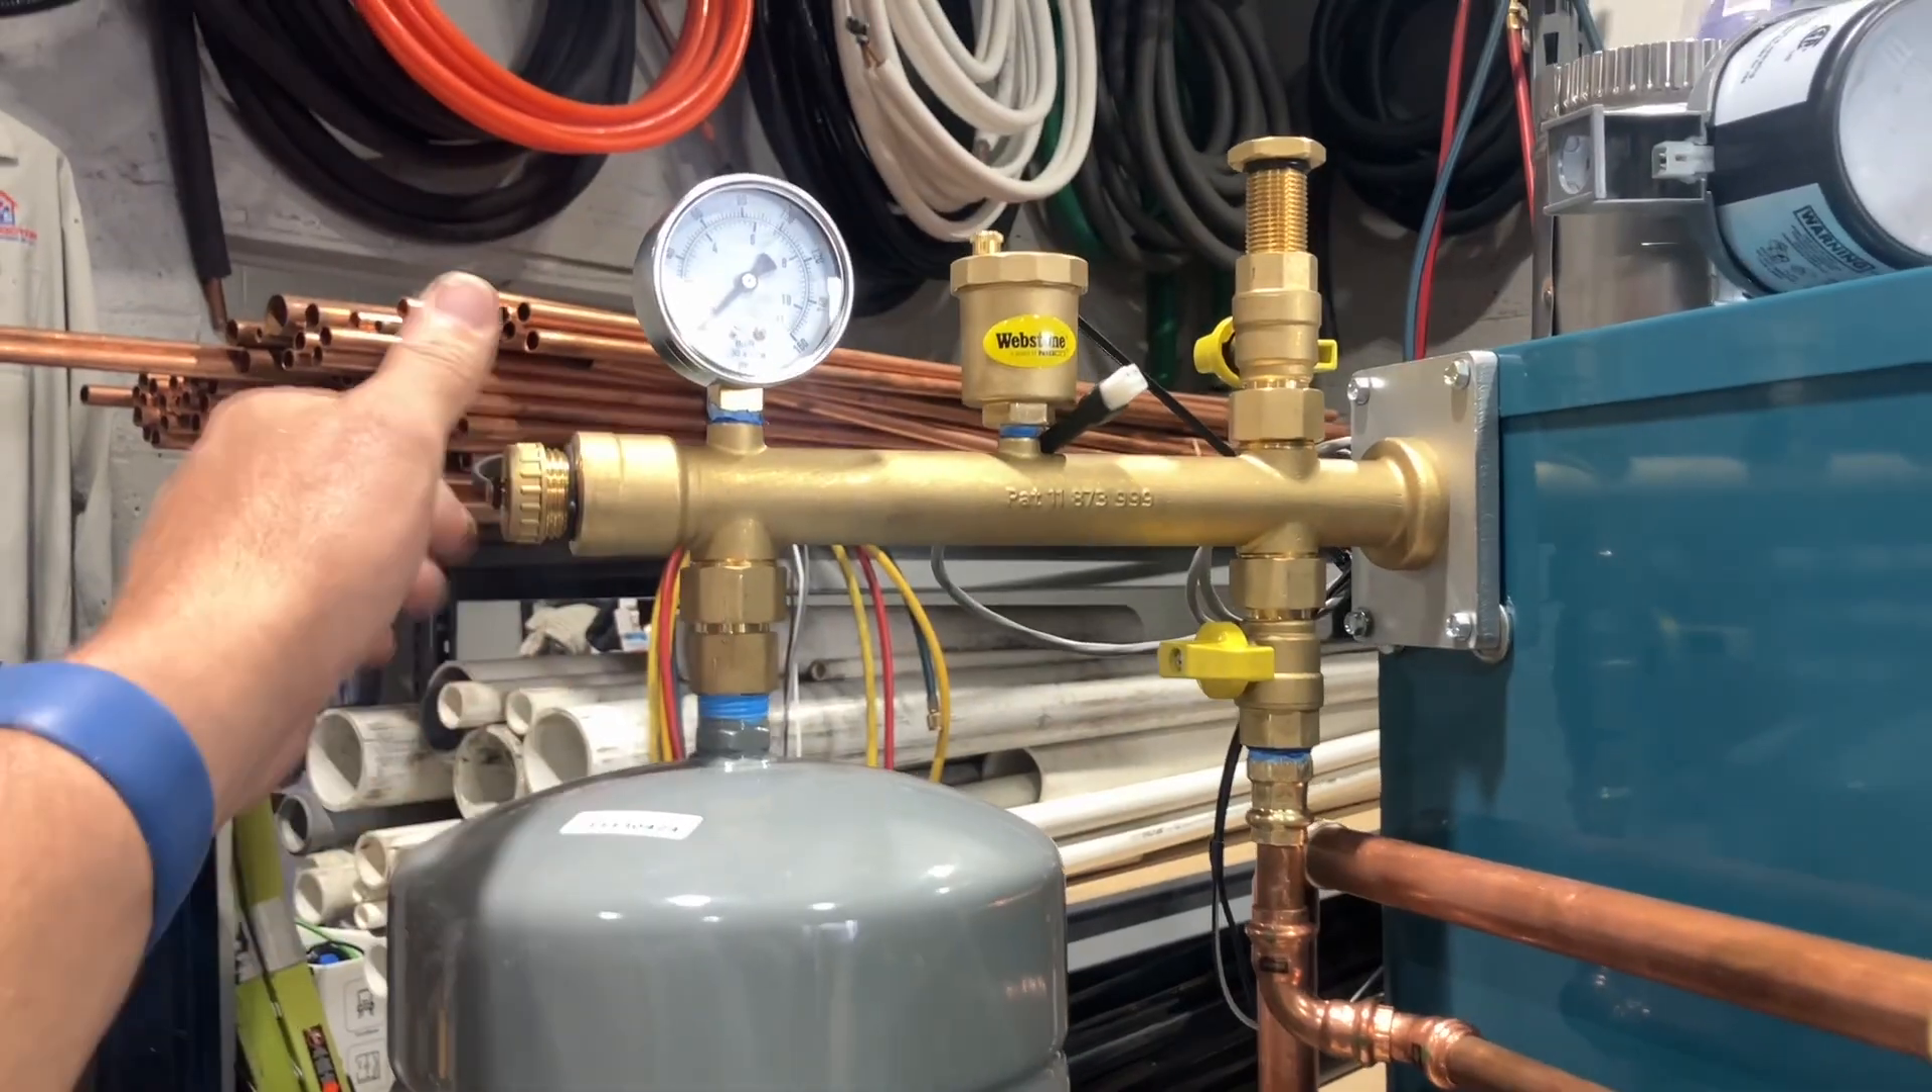We even hooked up the Webstone Easy Tank Manifold.